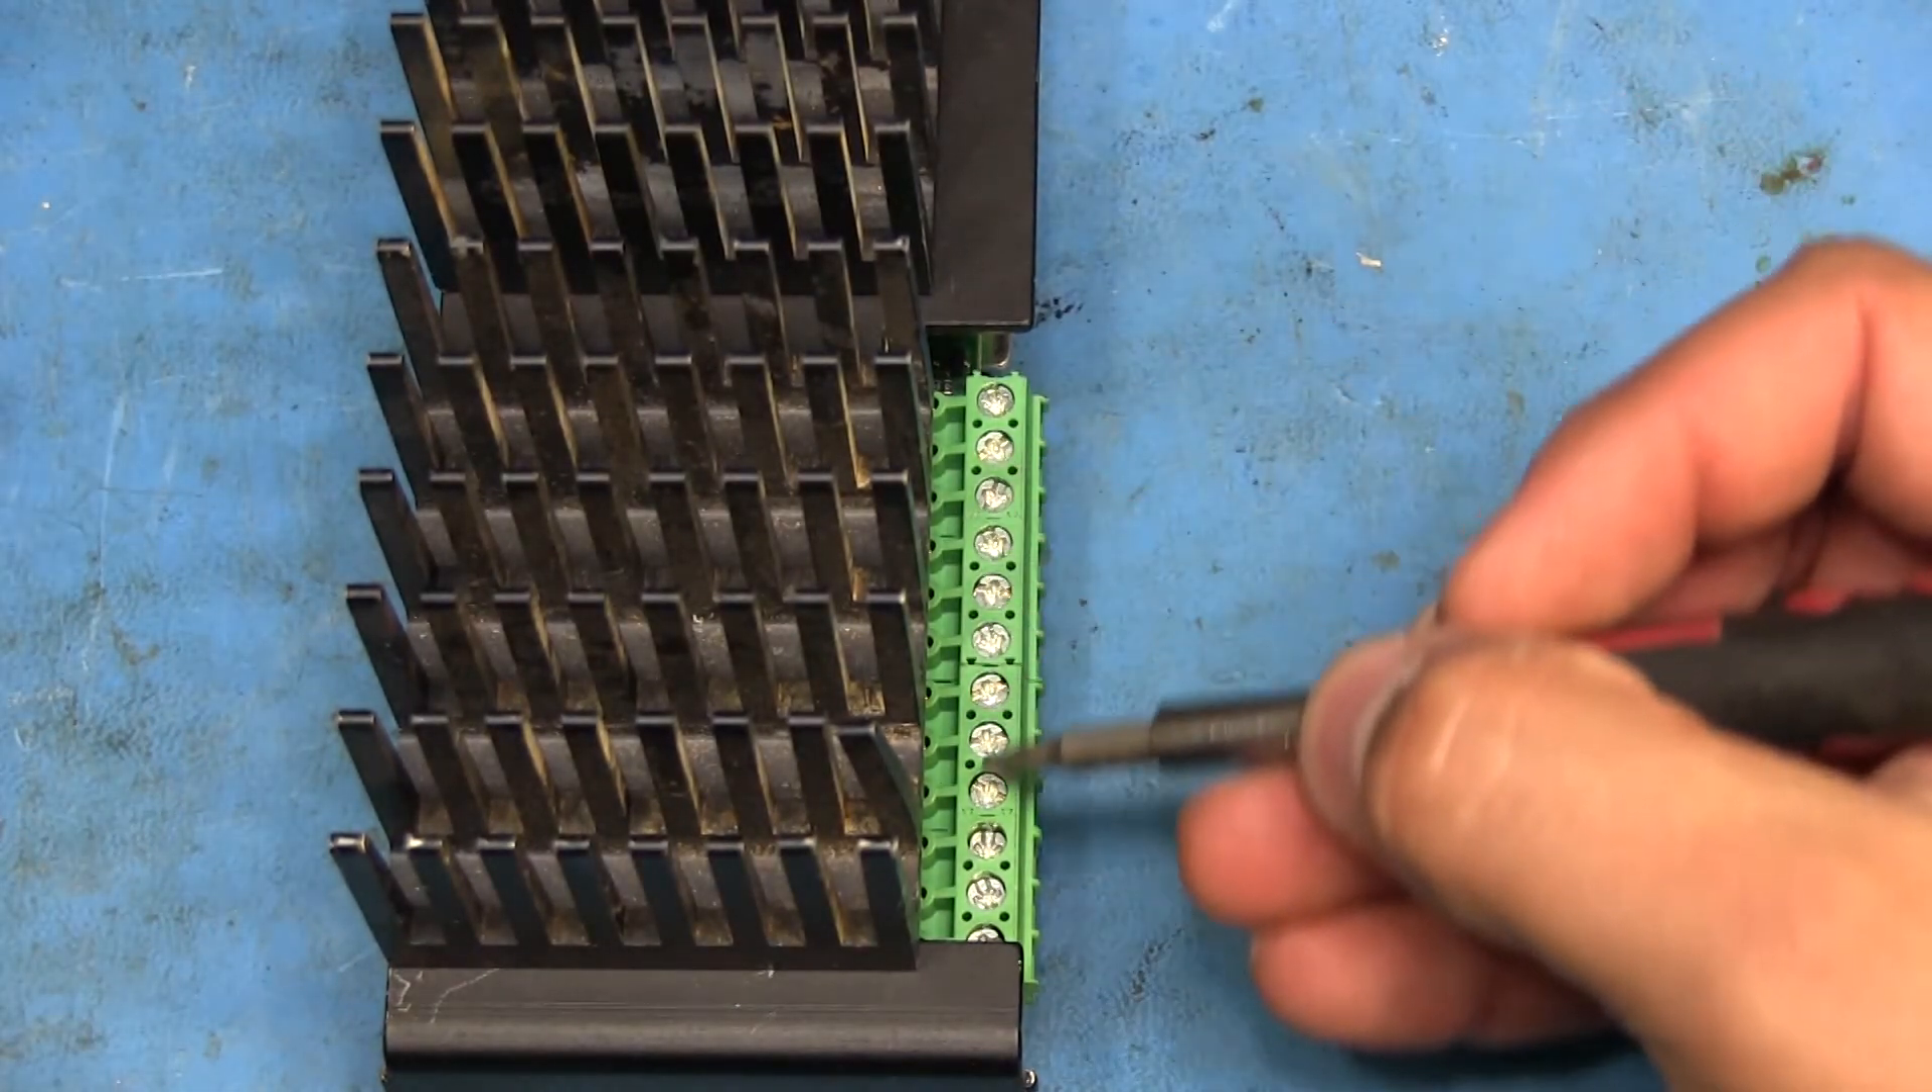We can see that even with these heat sinks on it doesn't interfere with my ability to get in and to um mess with these screws right here.